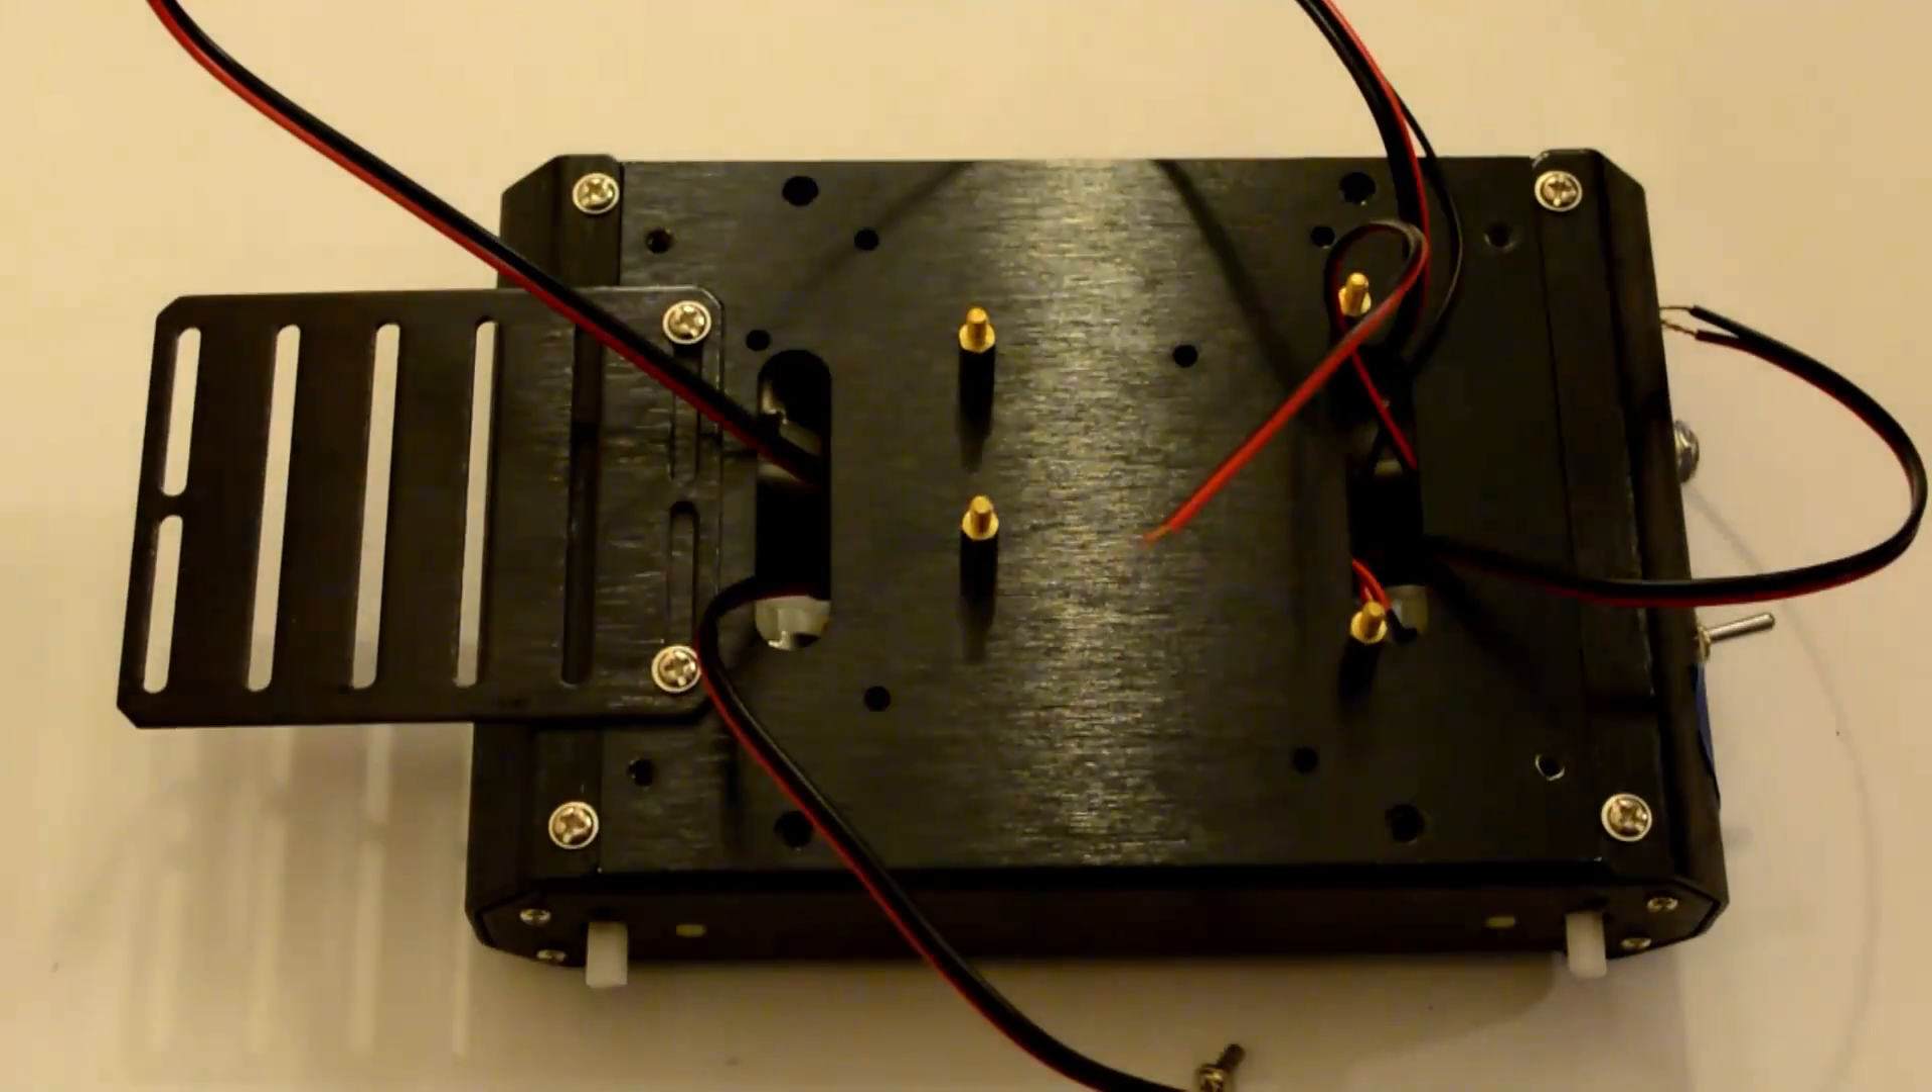So I put the forward and rear motor wires through the forward and rear openings respectively, and I tried to keep the left and right wires to their appropriate side as best I could.